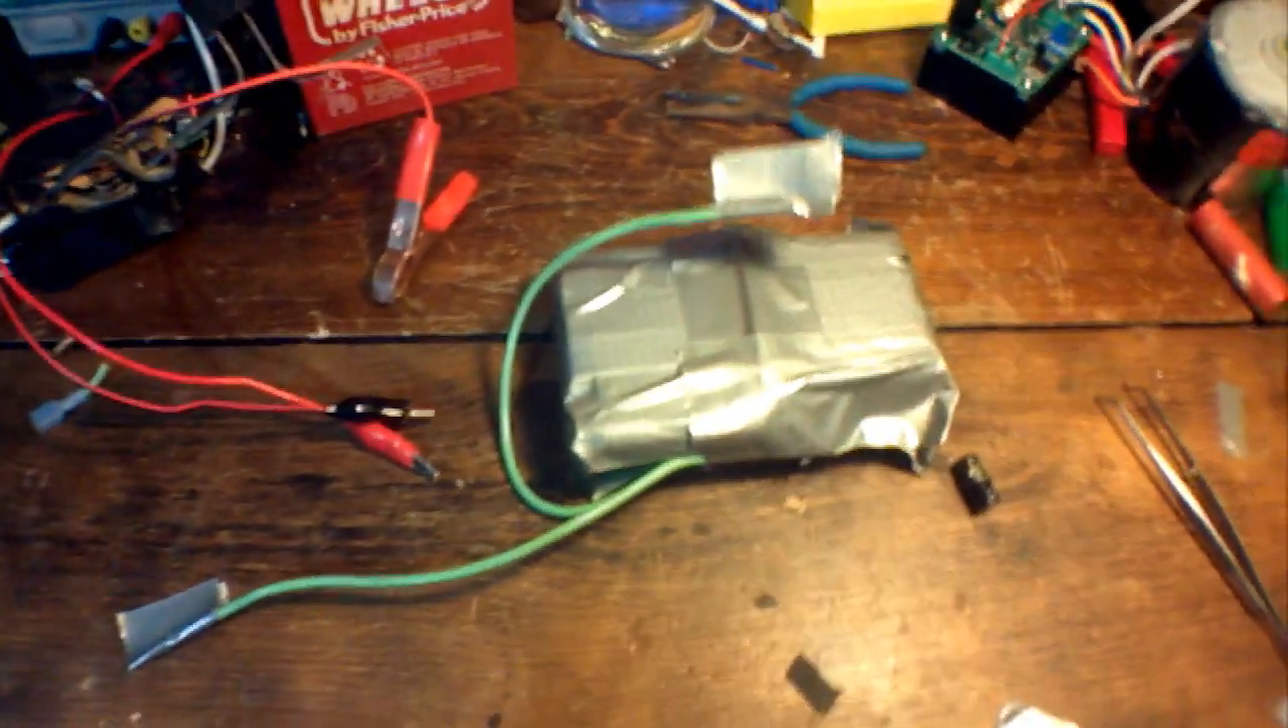So now that this battery pack is all put together, let's add some quick connectors and get it charging.